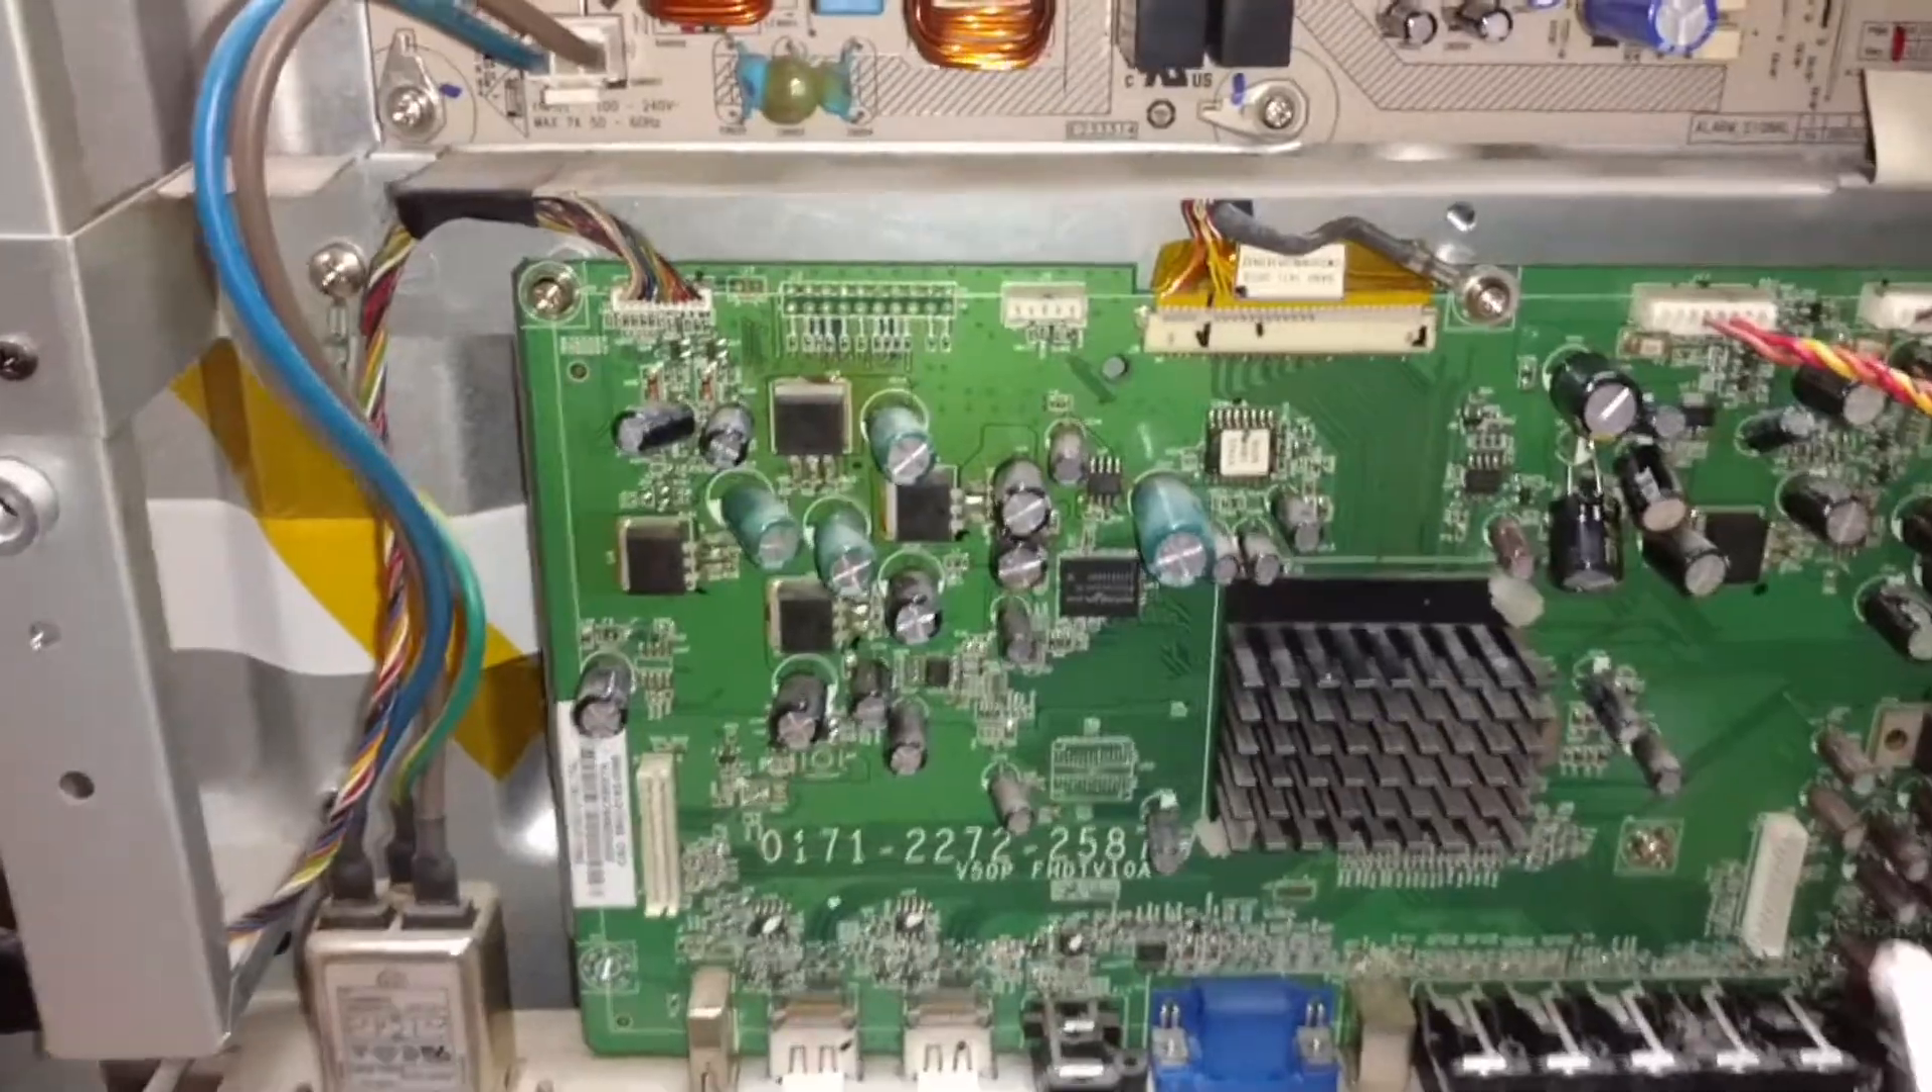The main board is installed for testing.